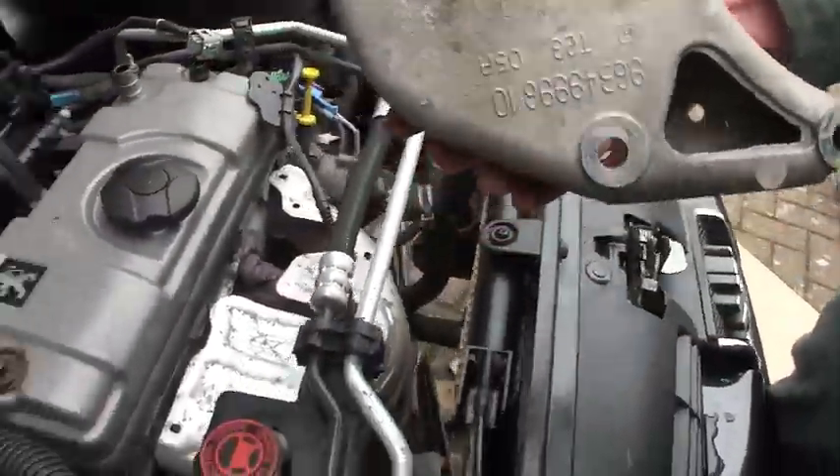What we've done now is remove the side engine mount, which is this big aluminium casting.